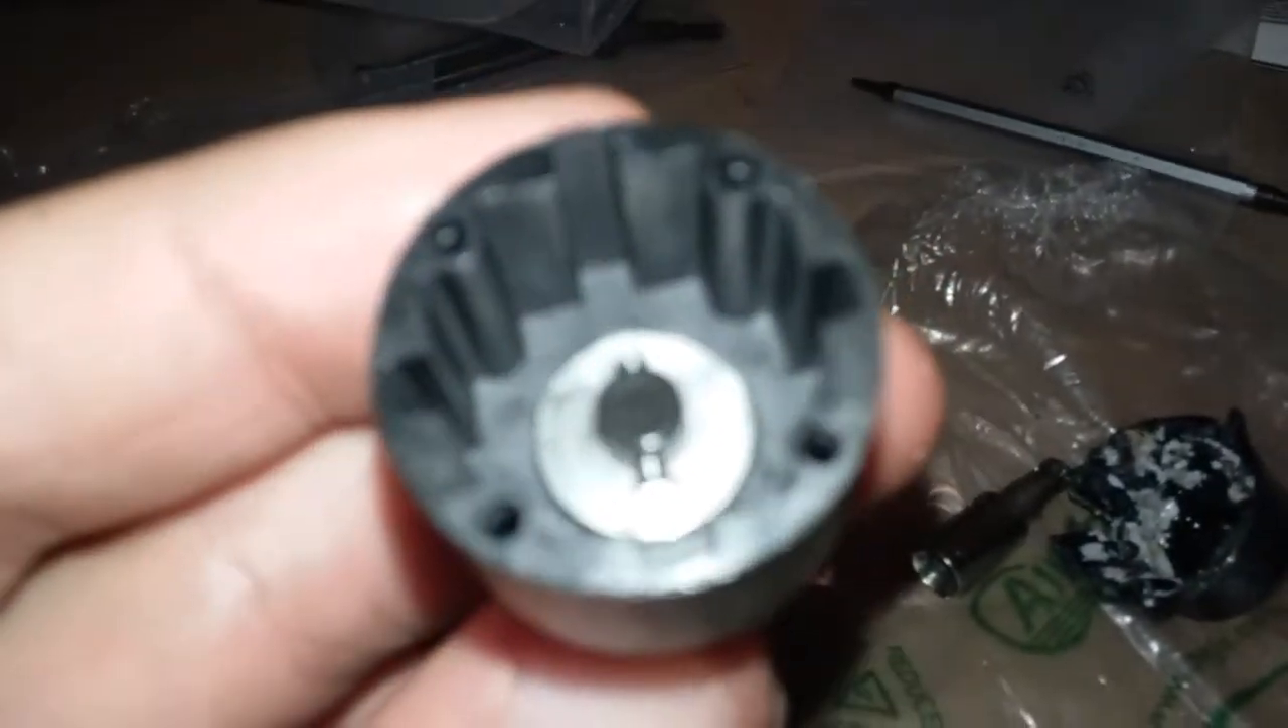So I got that washer in place down there.